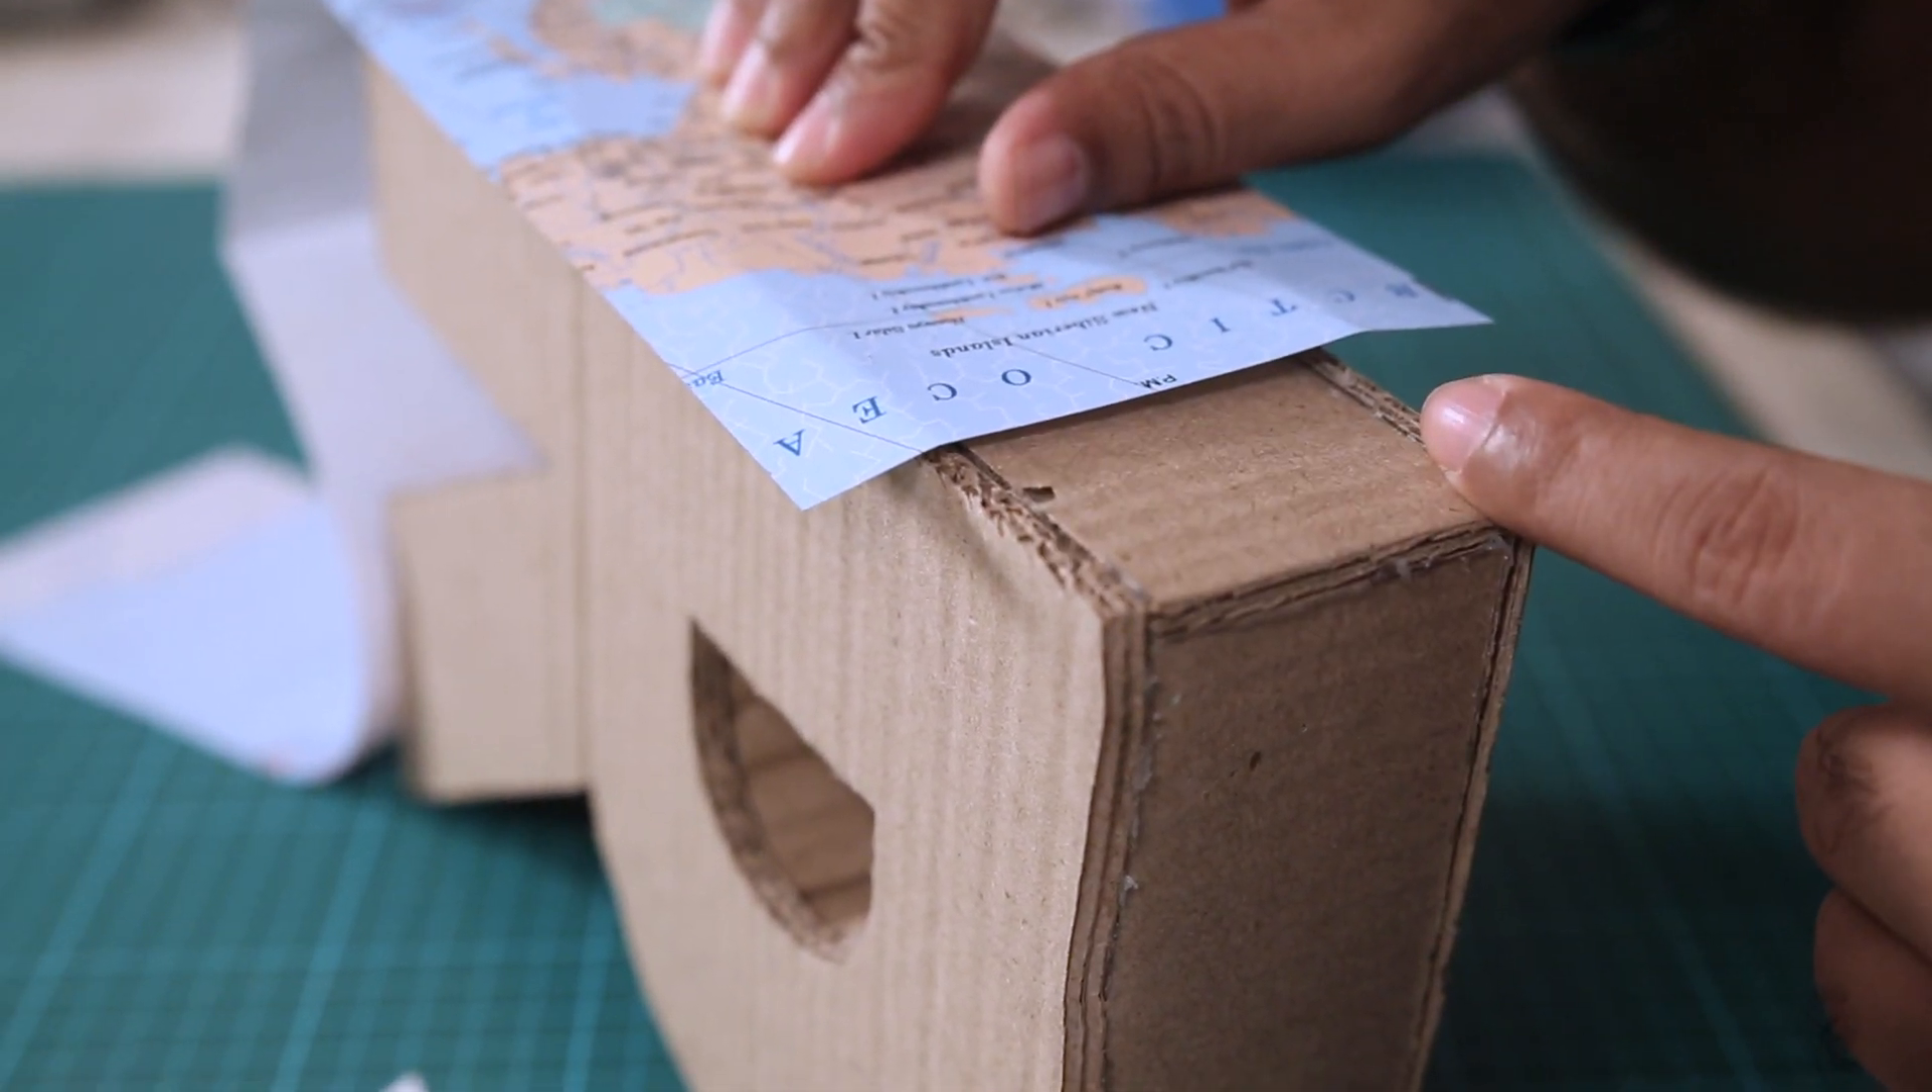Now you can see that the strip is wider than the side of the 3D letter.